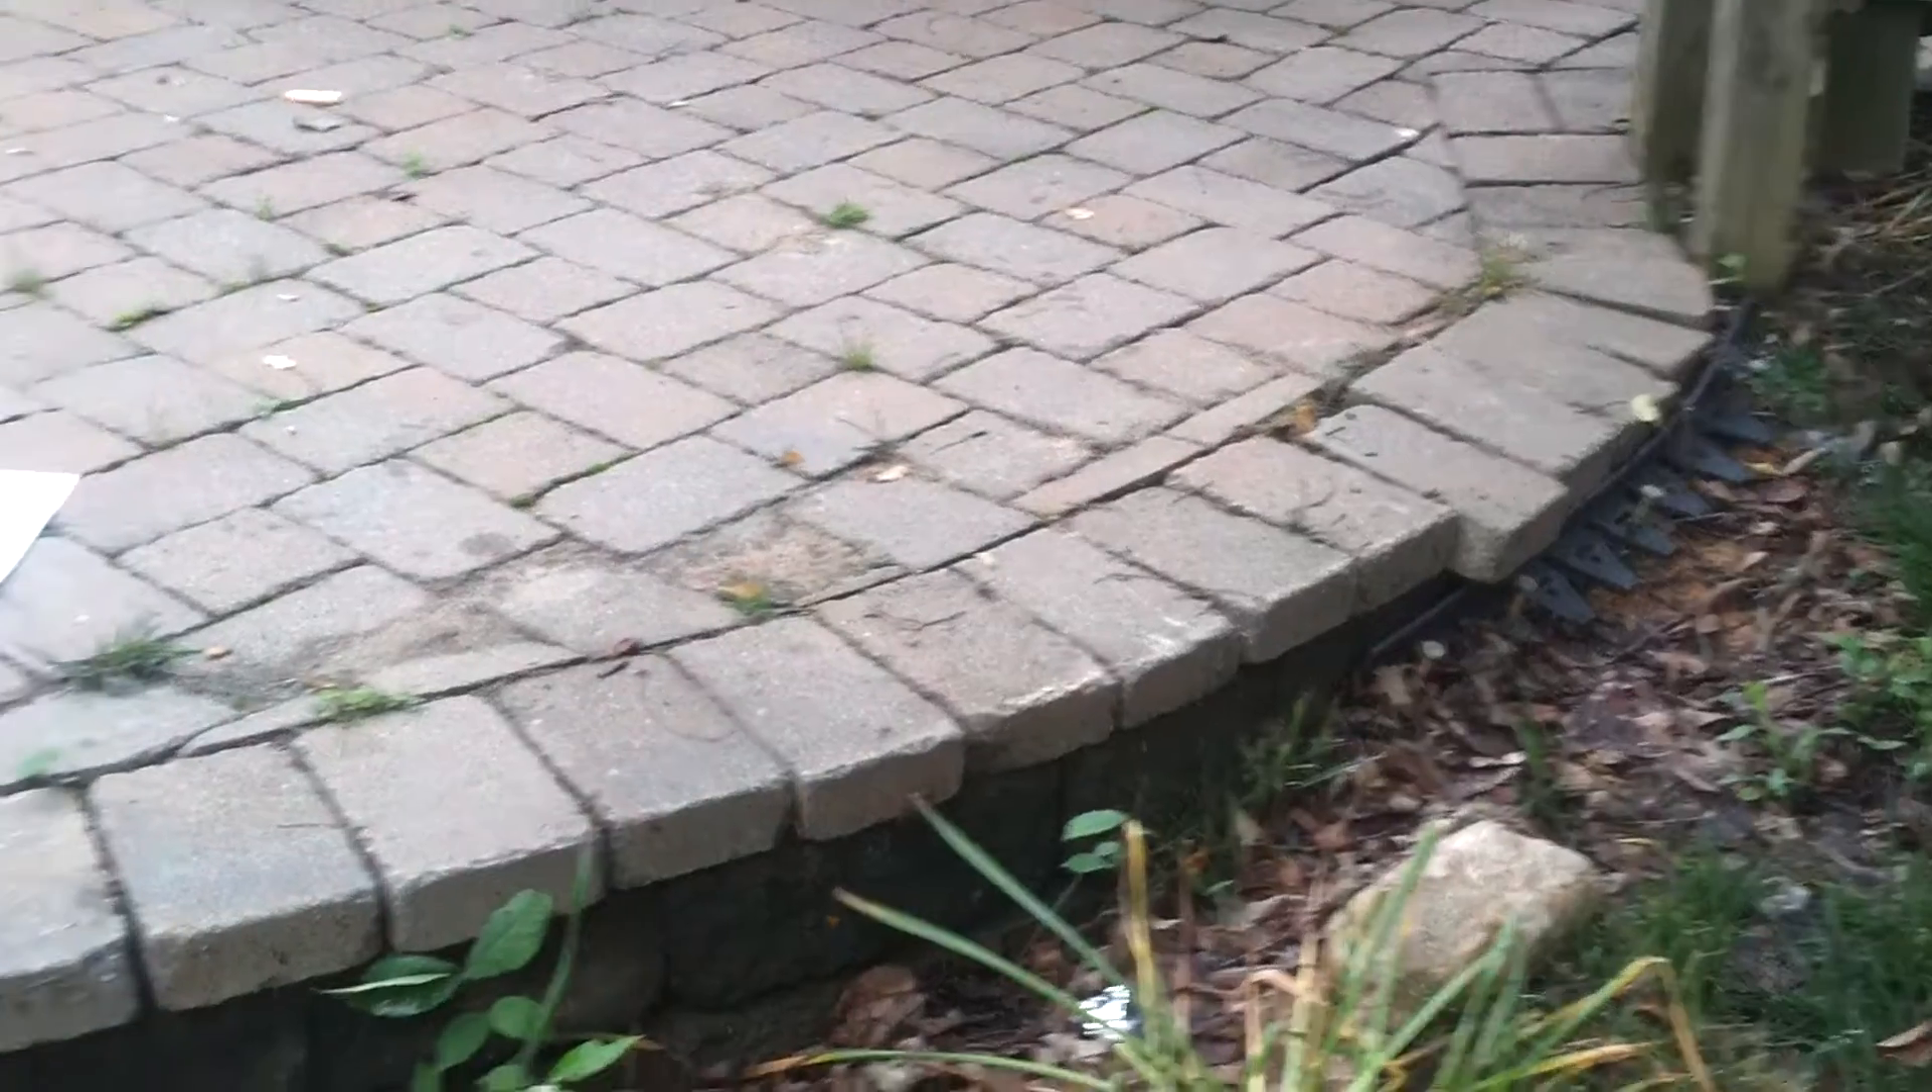As you can see the pavers are coming apart, the segmental block wall is not holding together like it's supposed to.